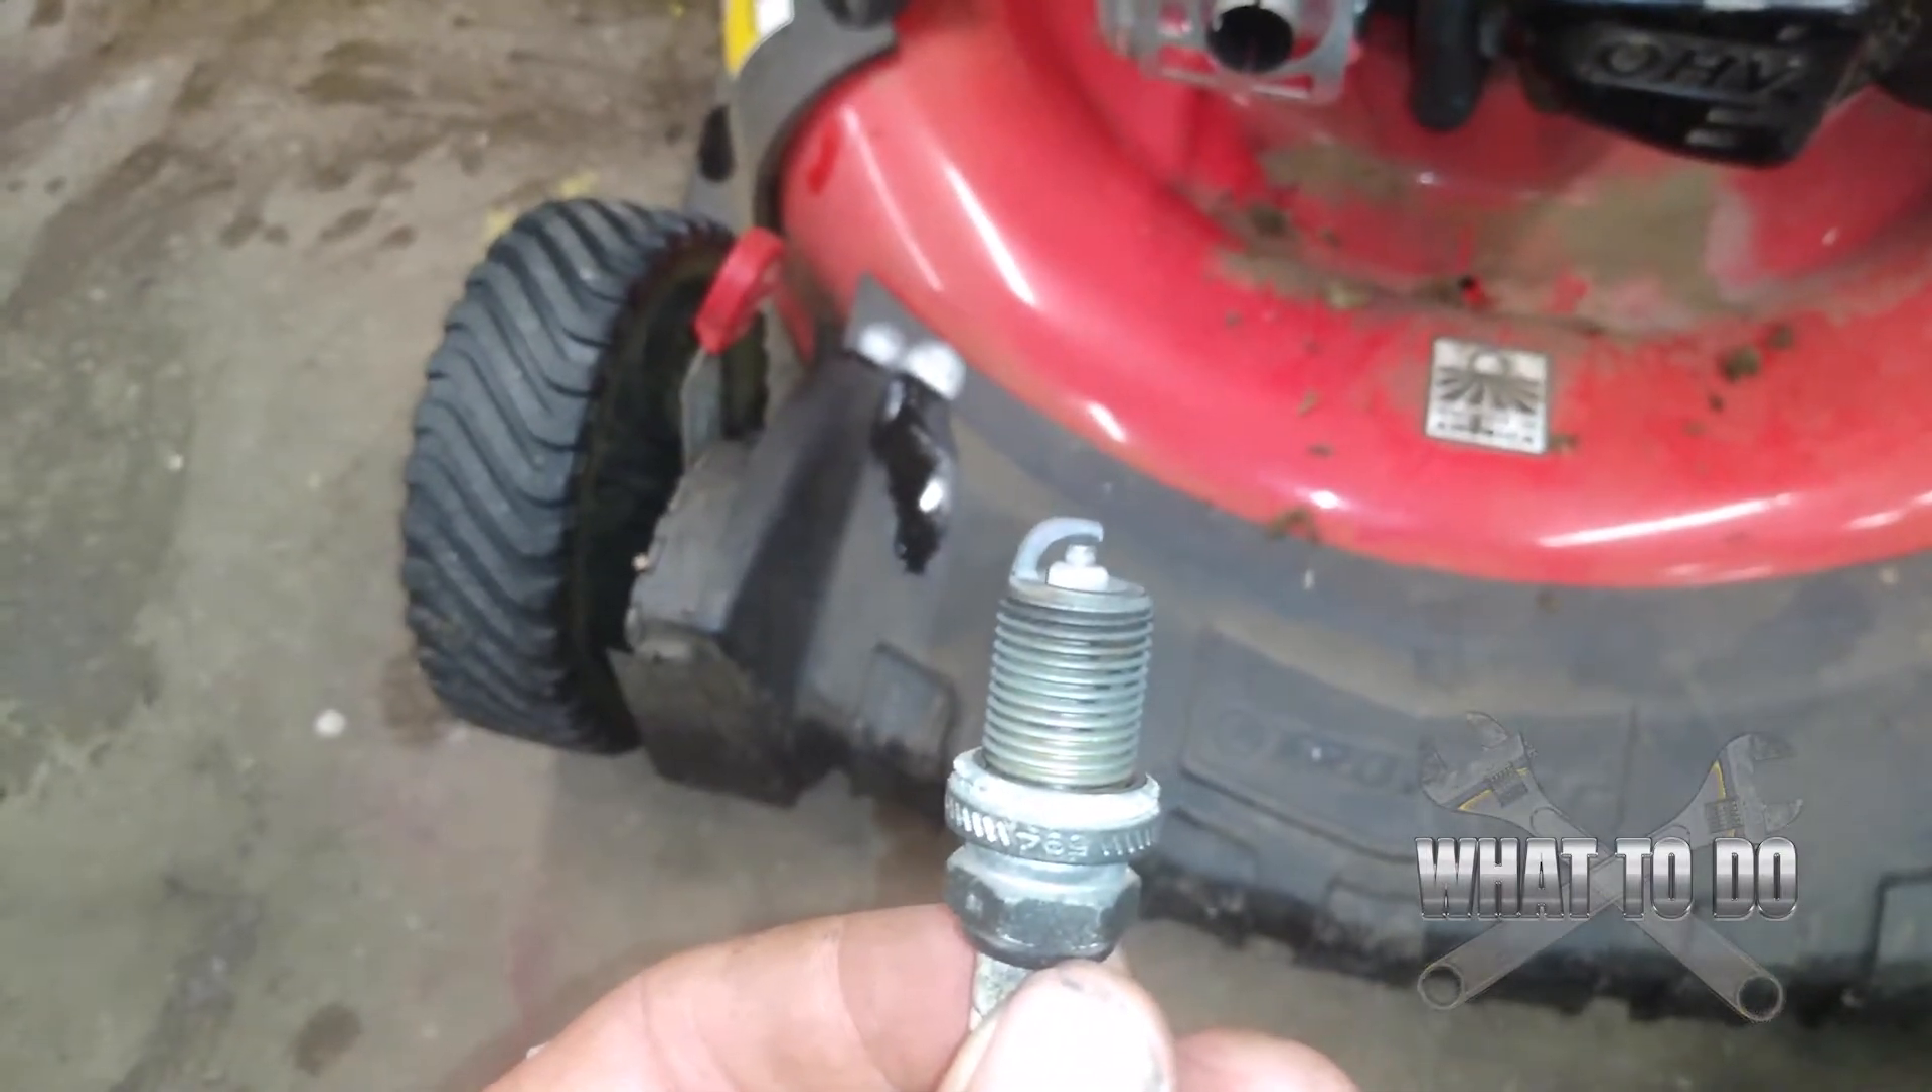There we go. Plug is out.